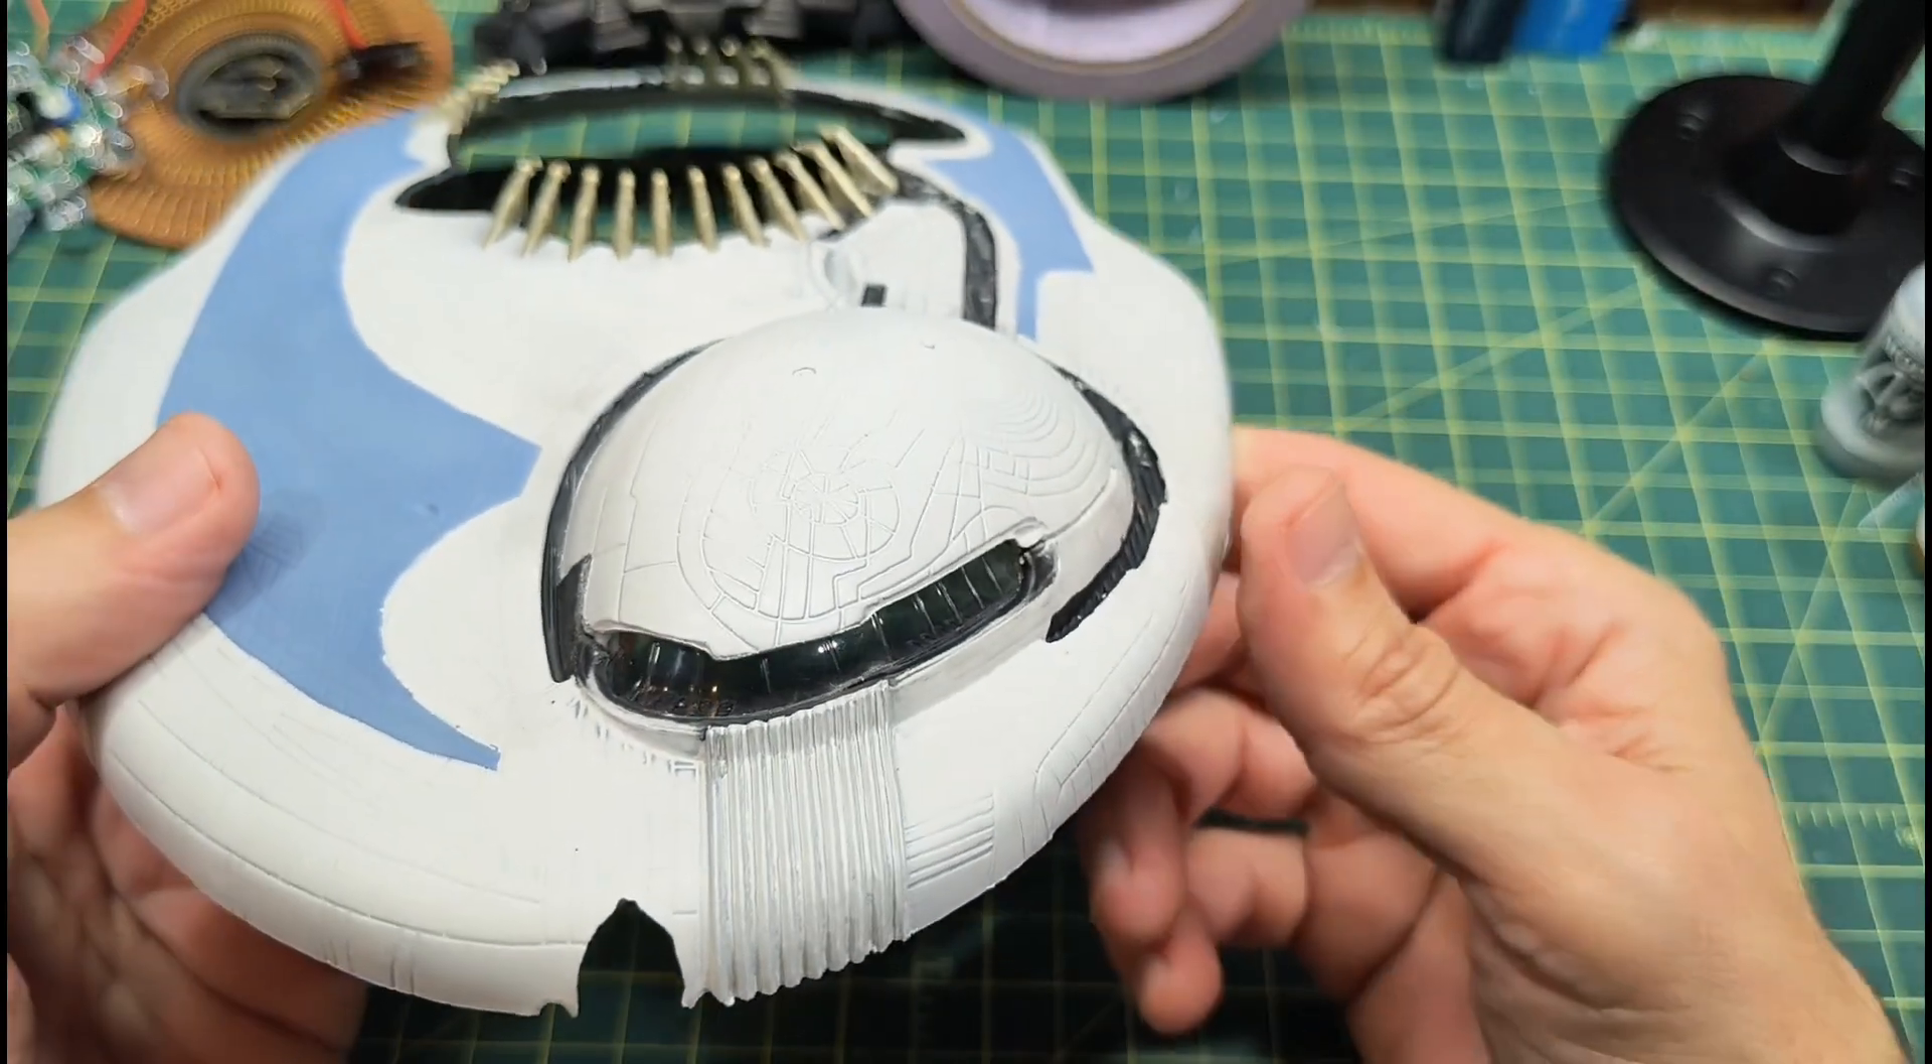As you can see i've installed the bridge section along with its uh window.